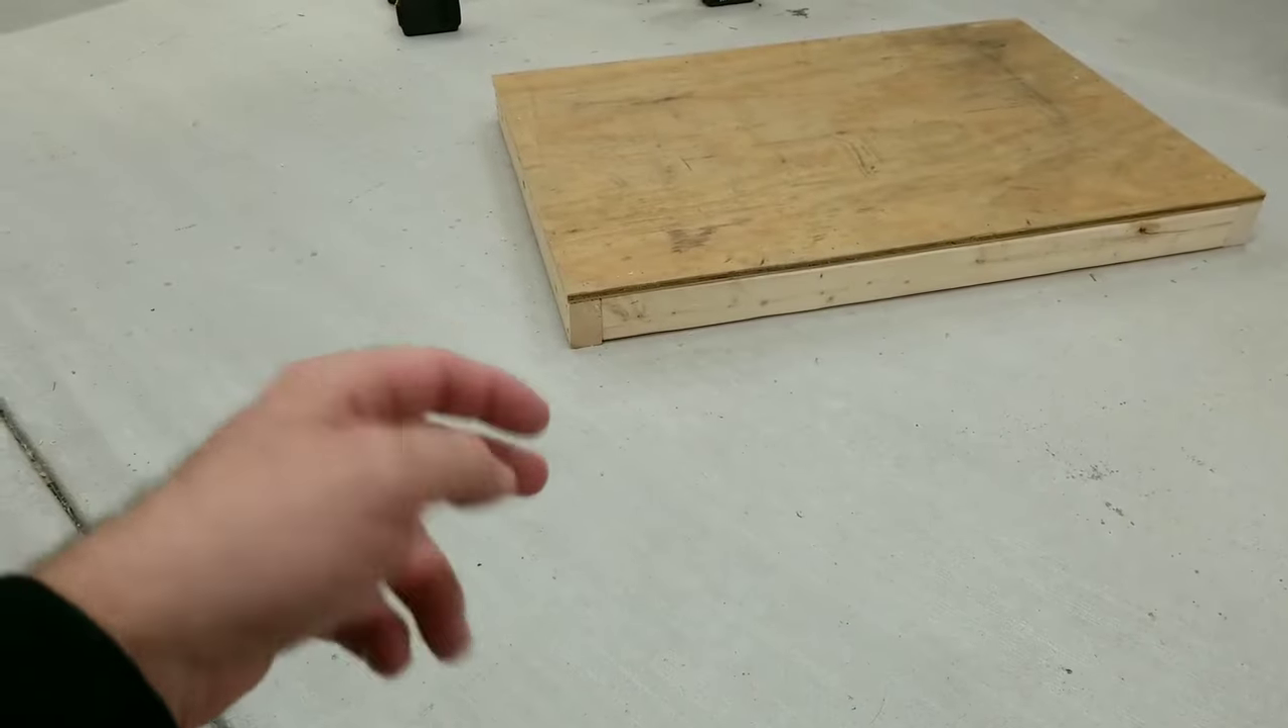So, so far, all we've done is we built this platform.